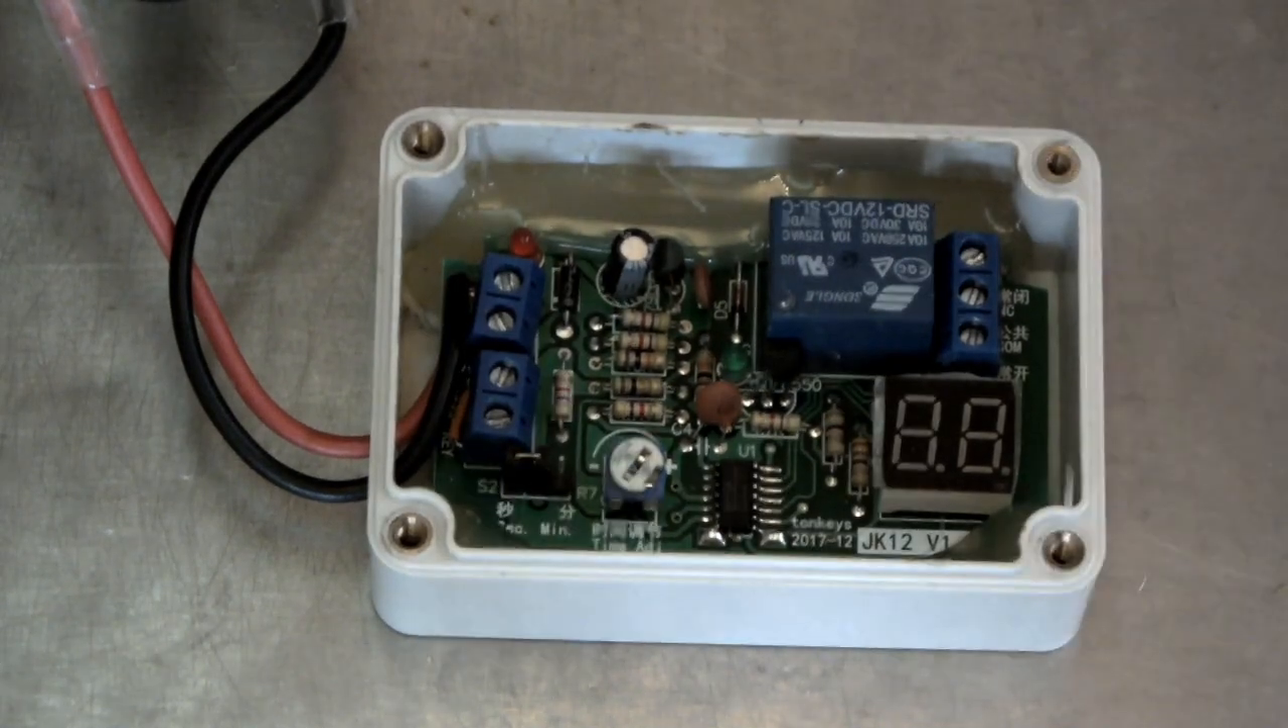Okay, so here we can see the little circuit board, the timer circuit, inside a little project box I've put it into.